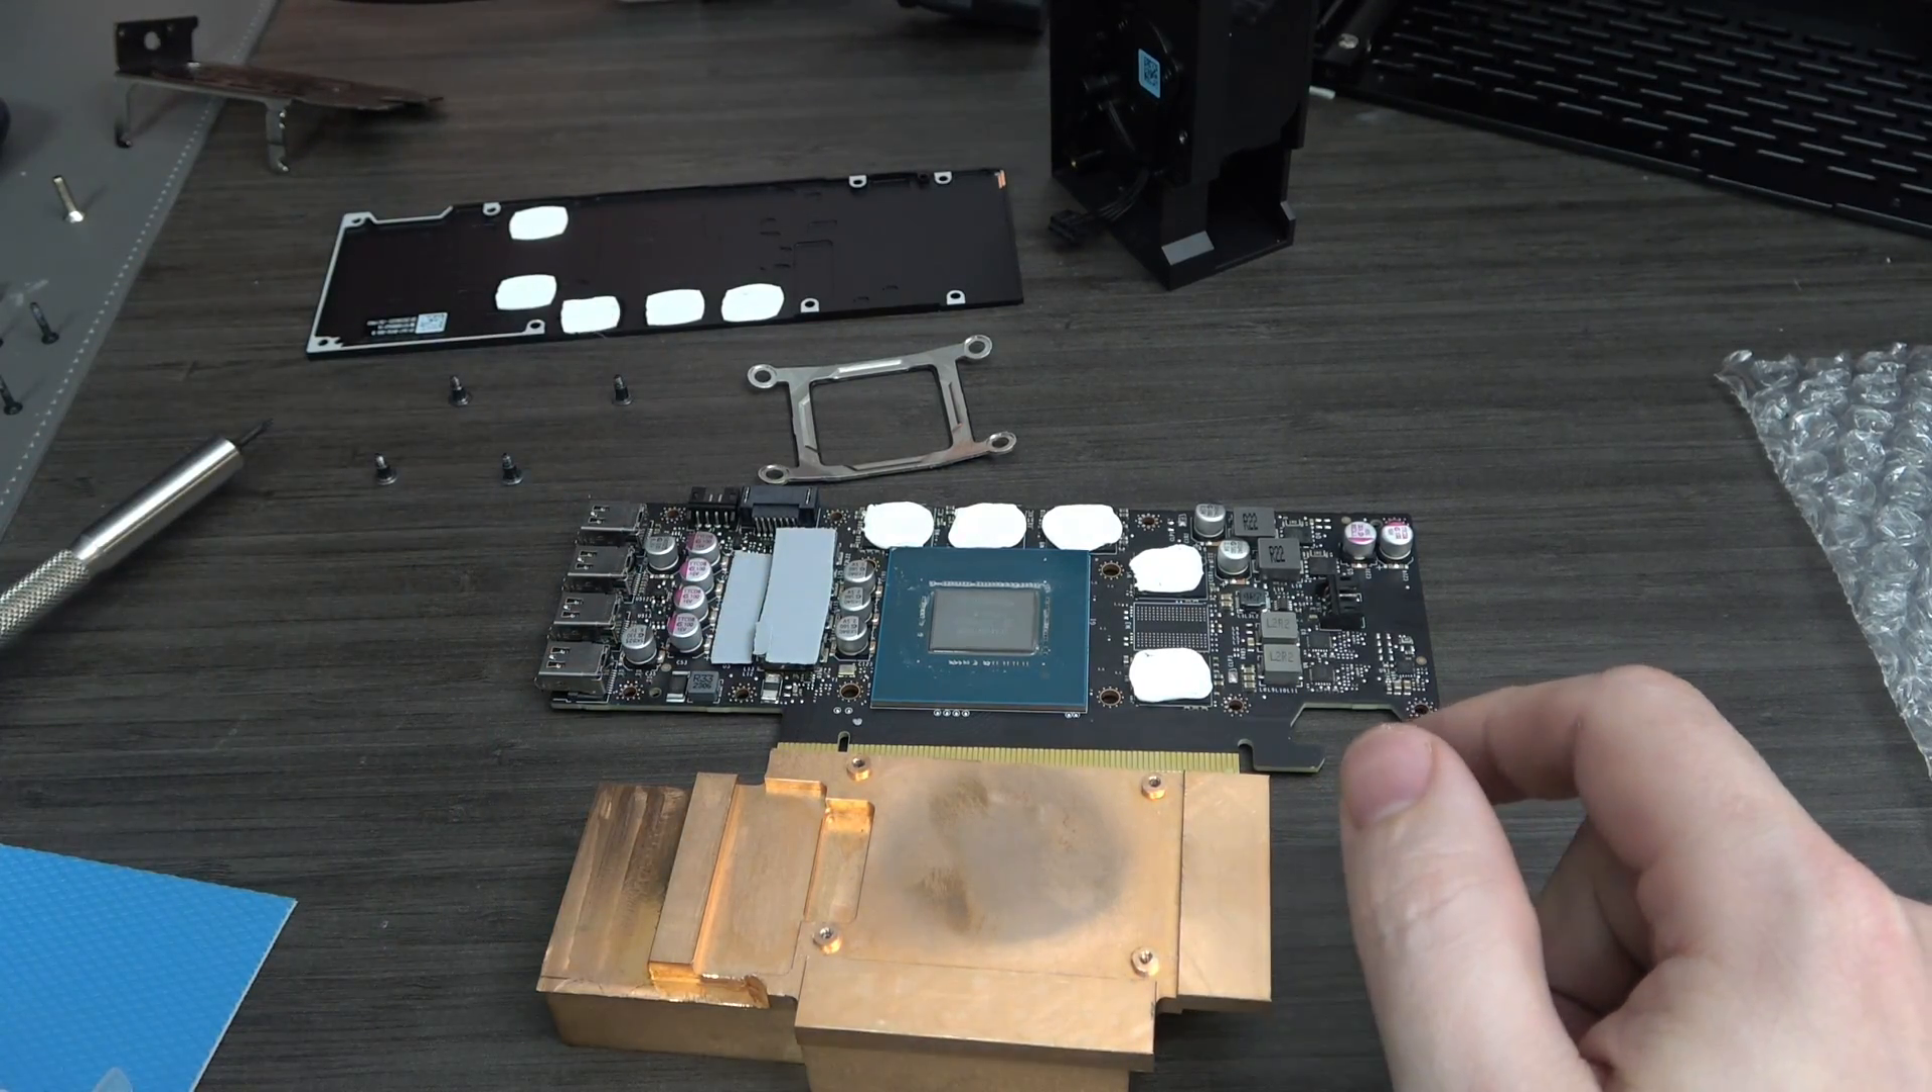Okay so i've got my thermal pads in place right here one millimeter and what we're going to do now is use the thermal paste and get ready to install this copper block.